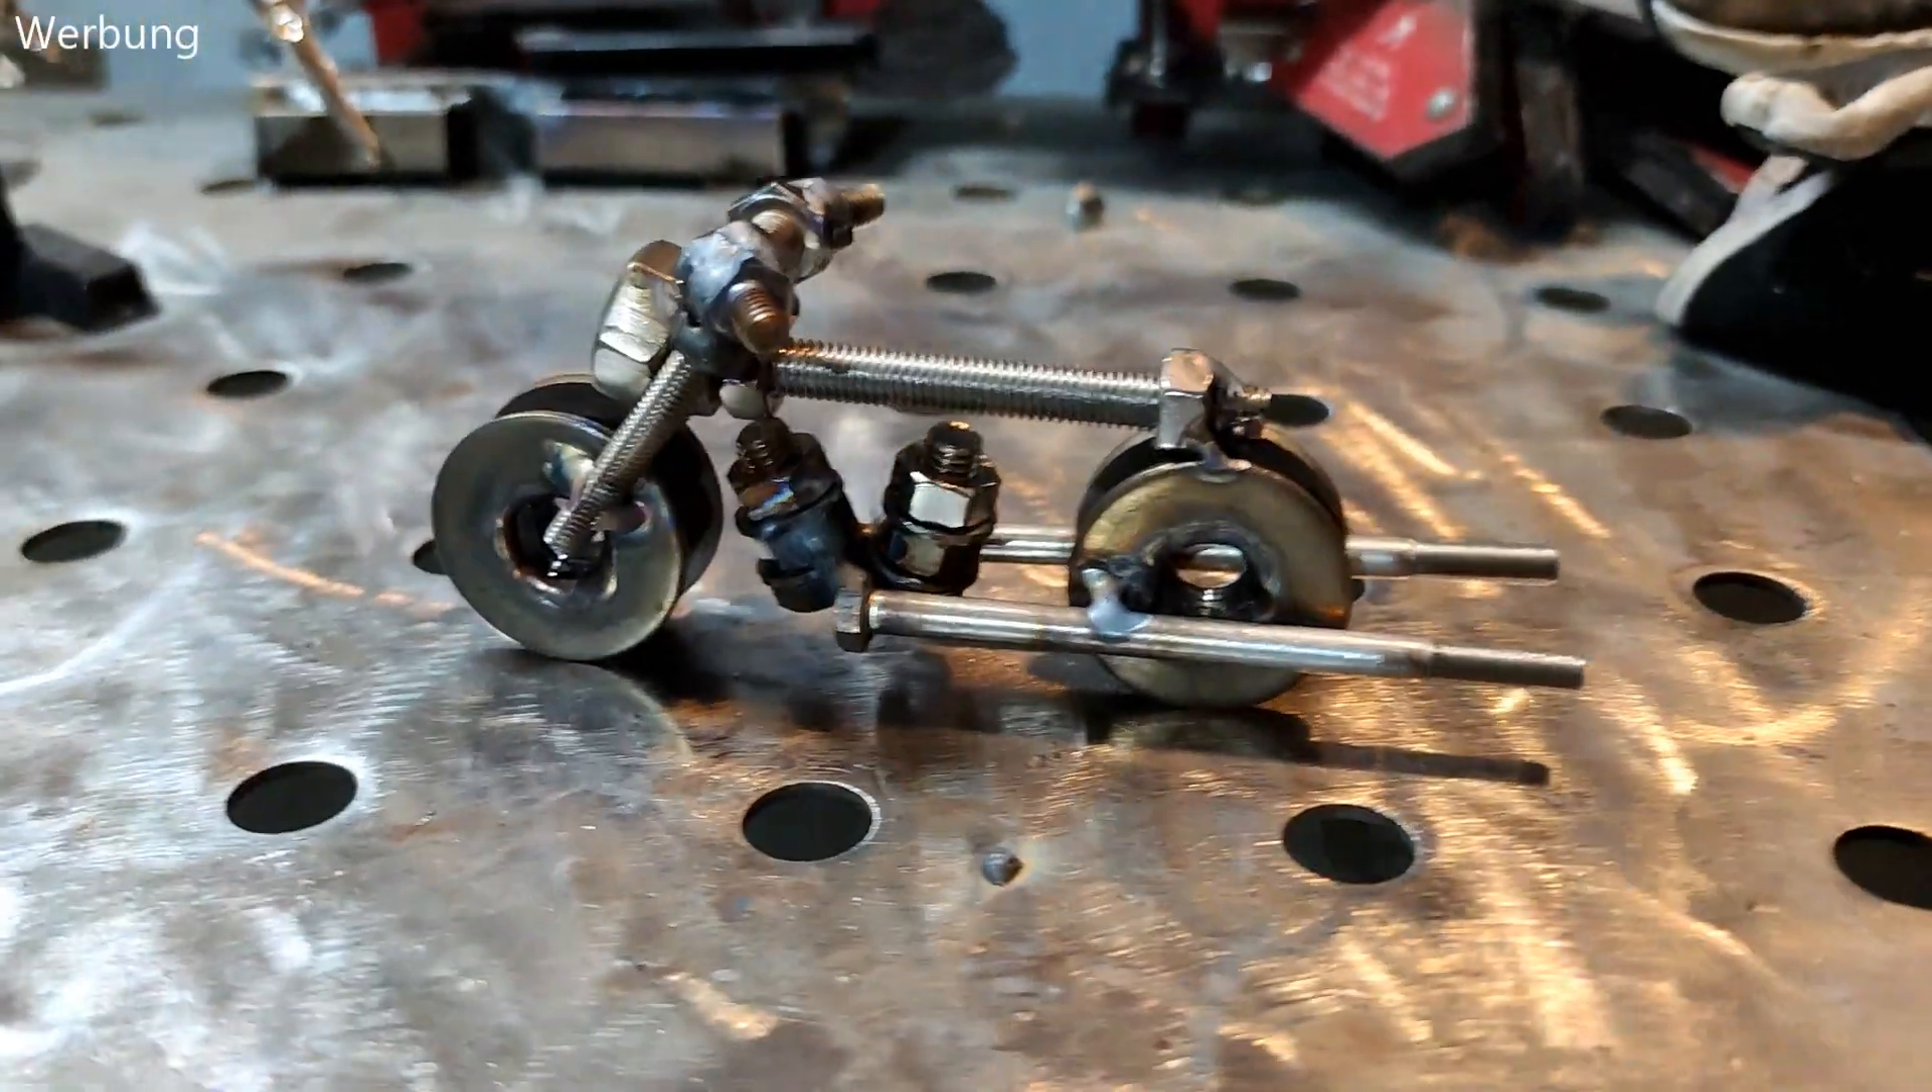Ja, ich würde sagen, es fehlen noch Sitz und Tank und dann haben wir es eigentlich schon fast.